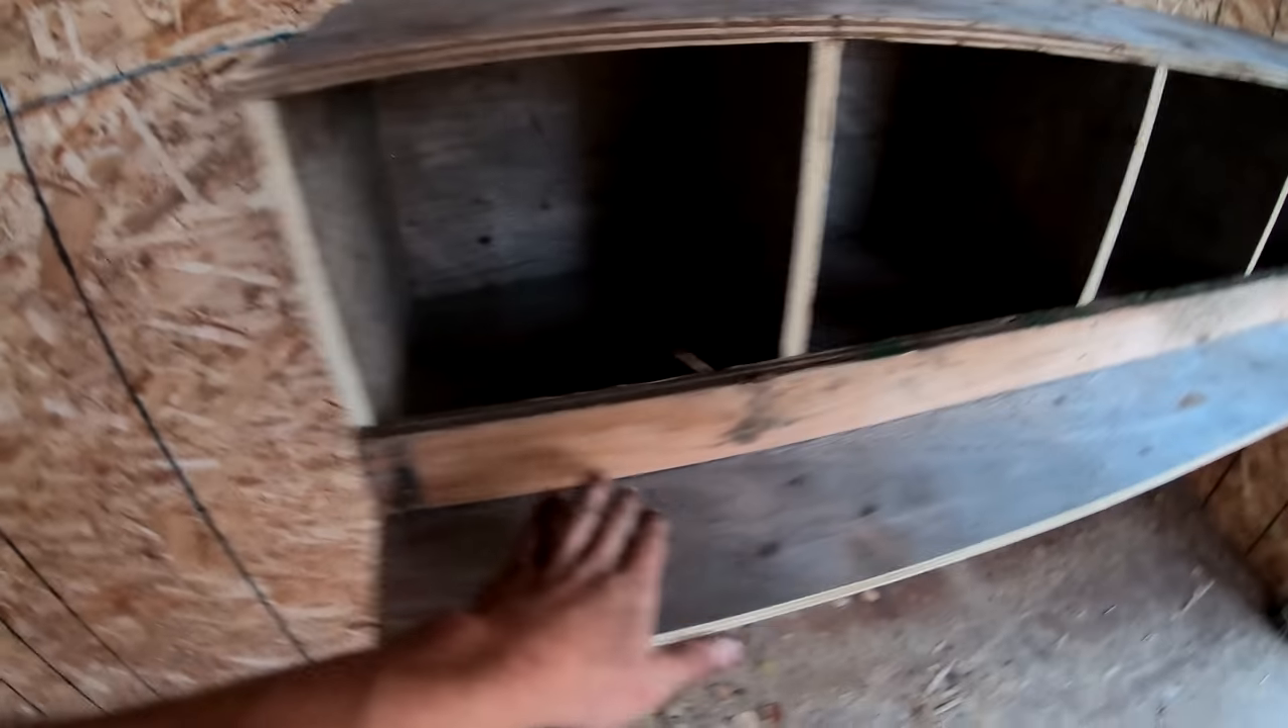Okay, here's the finished product on our nesting boxes. You can see they're nice and good and straight there. And, uh, I also added a three inch strip to the front.